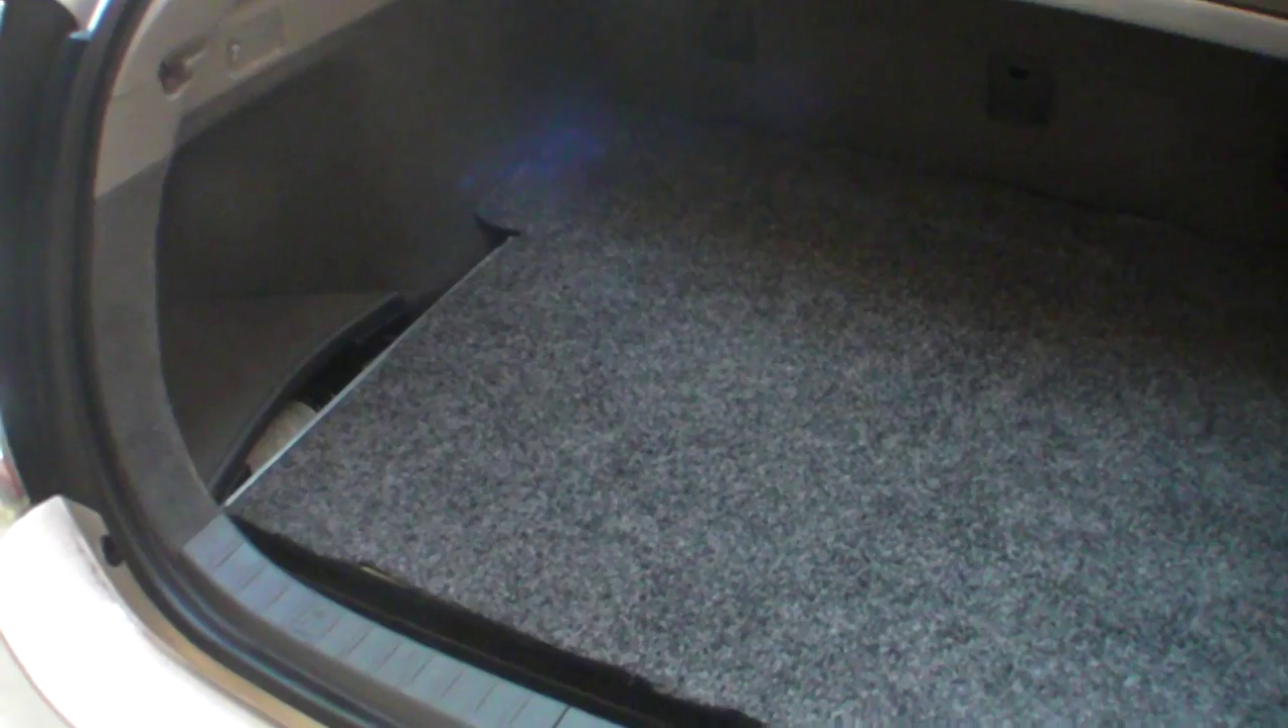Now the new piece of carpet's been put back in place.